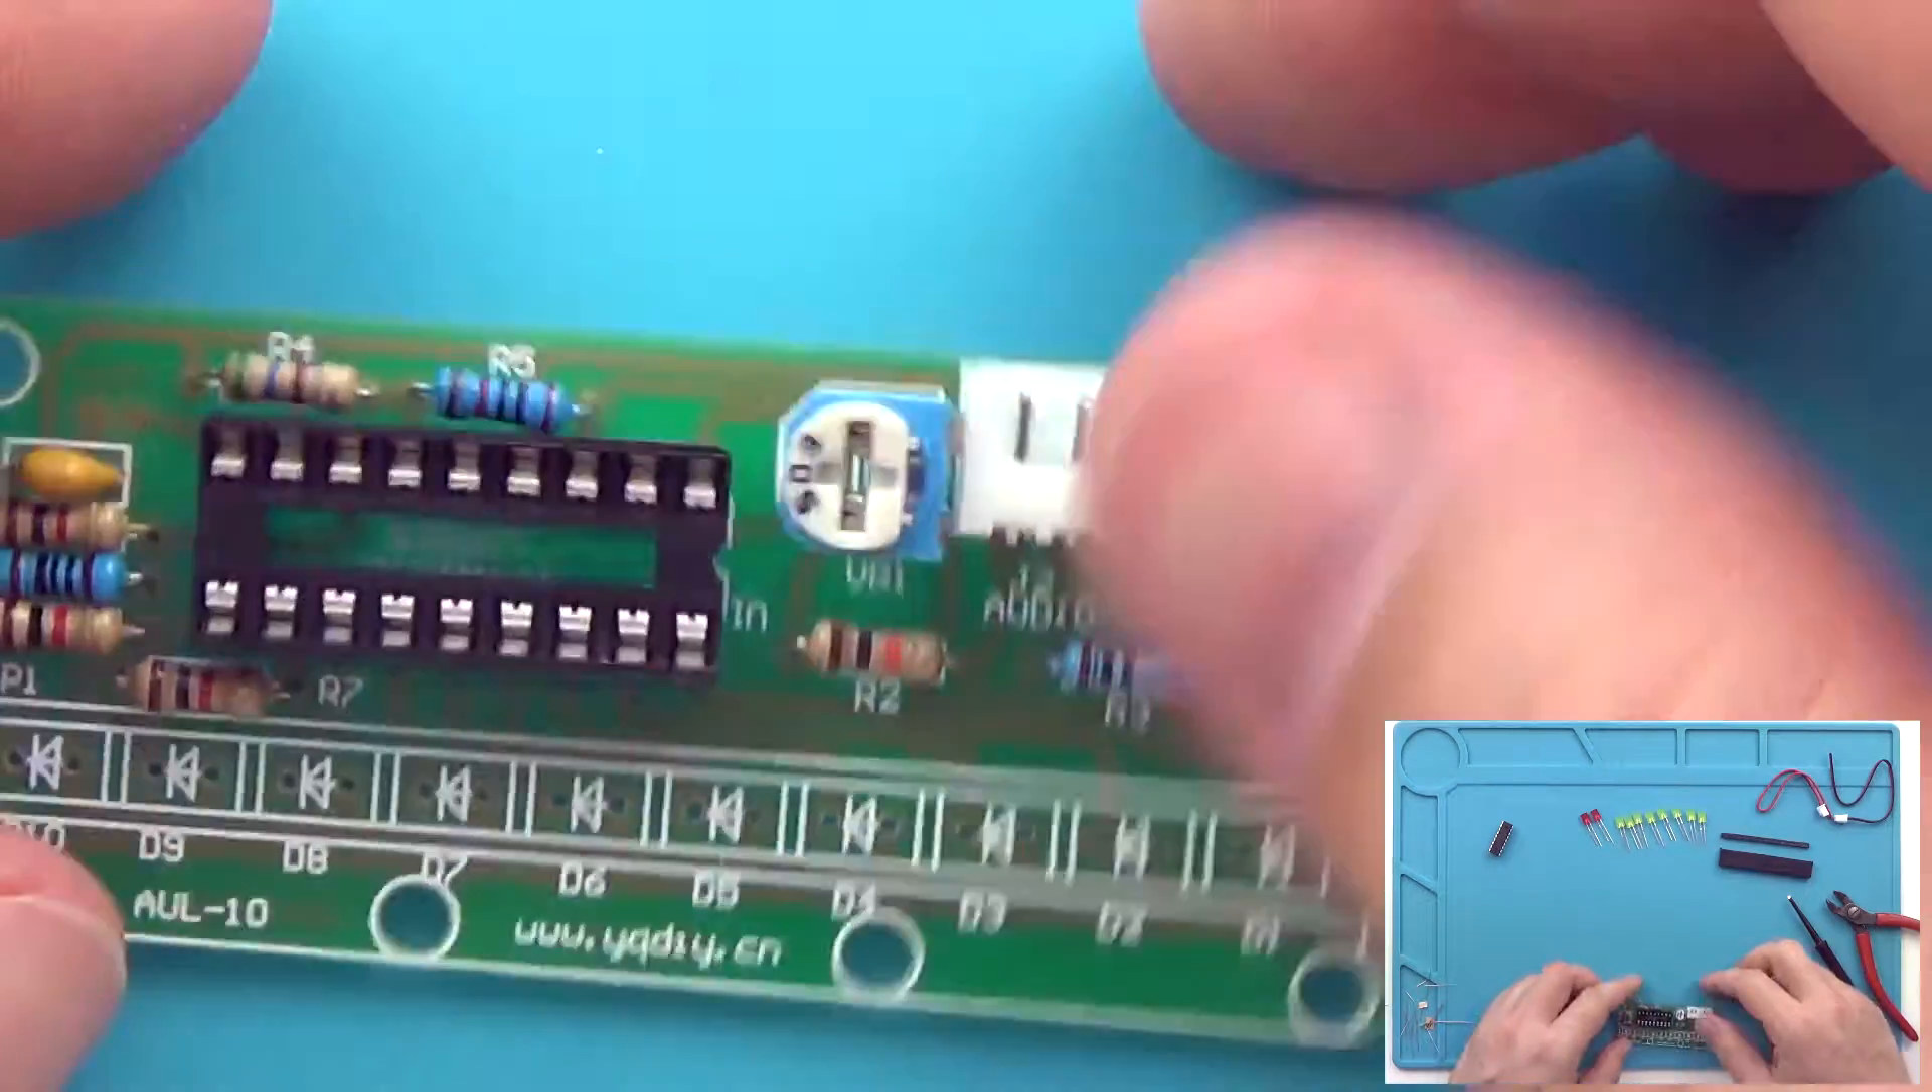No i na sam koniec pozostało nam przylutowanie tych wszystkich diod LED.